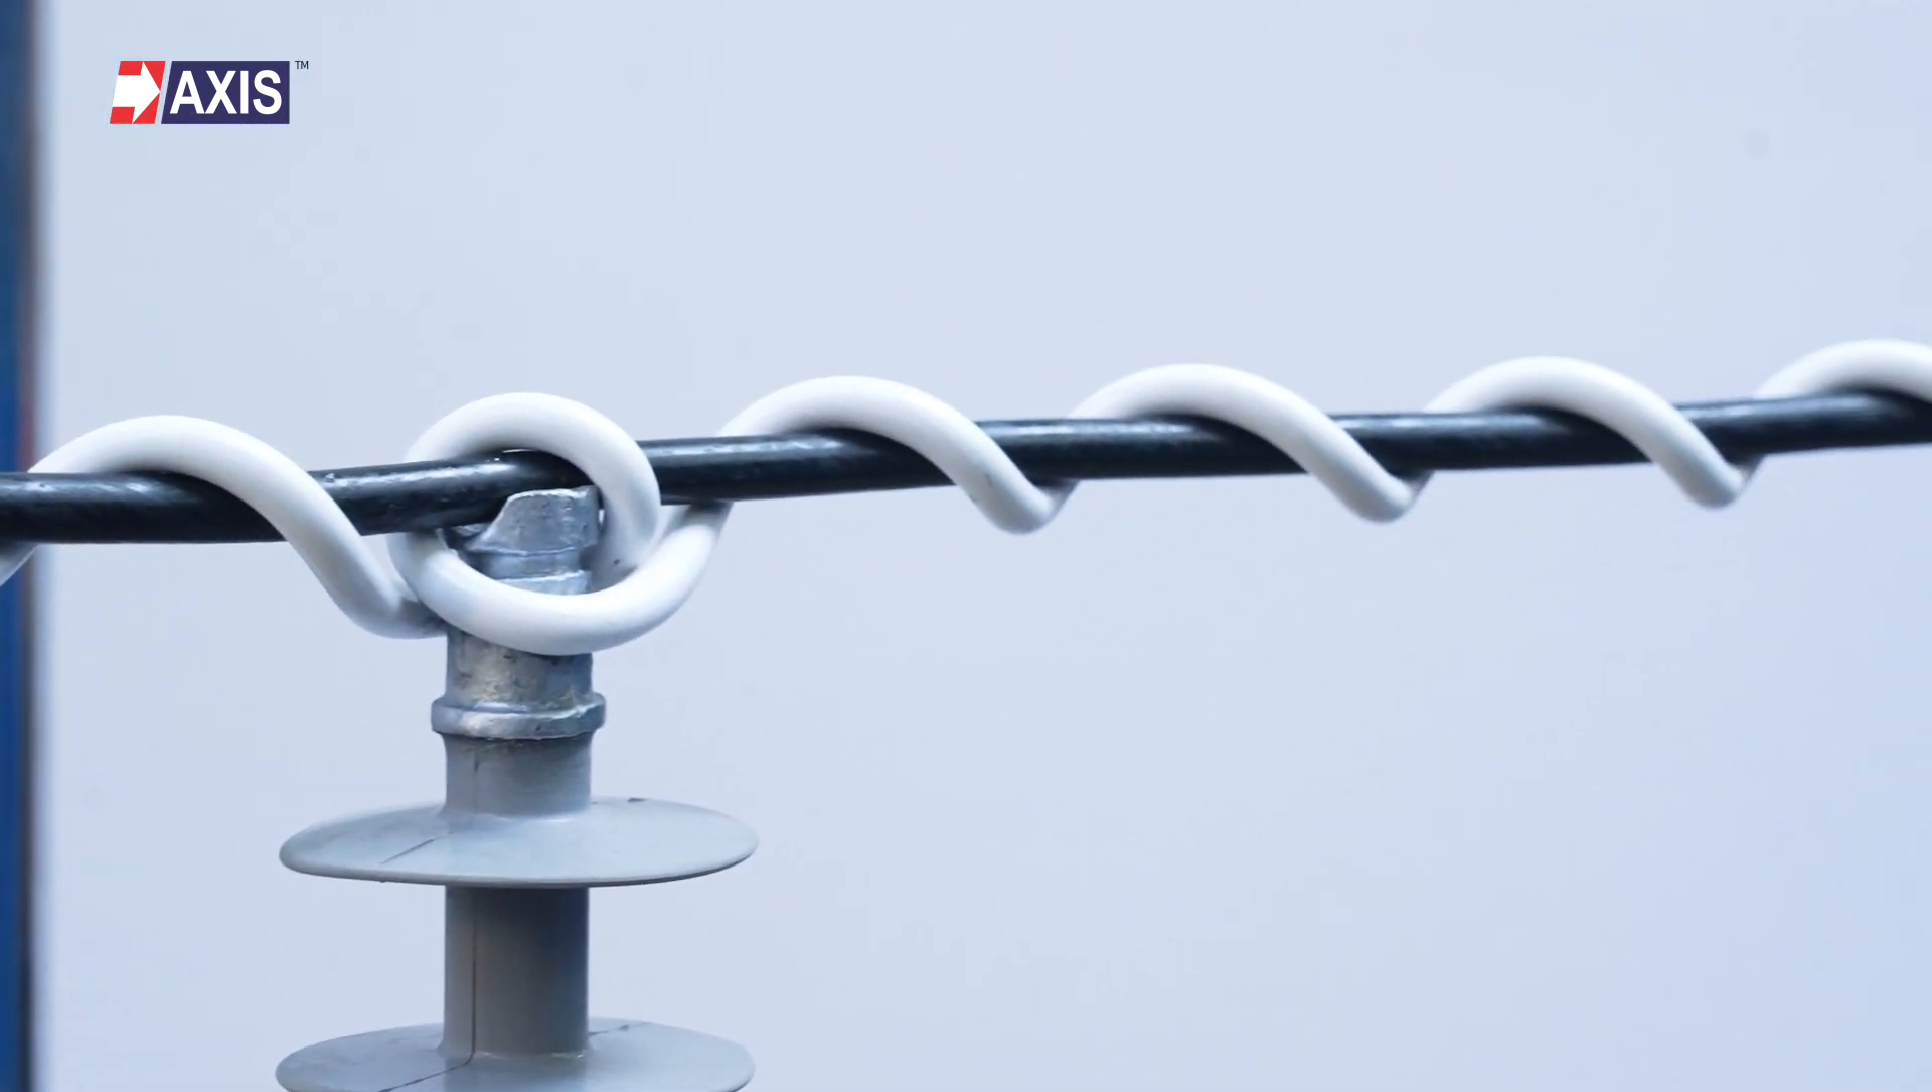Step 6. You have successfully installed the preformed alignment tie on the covered conductor.